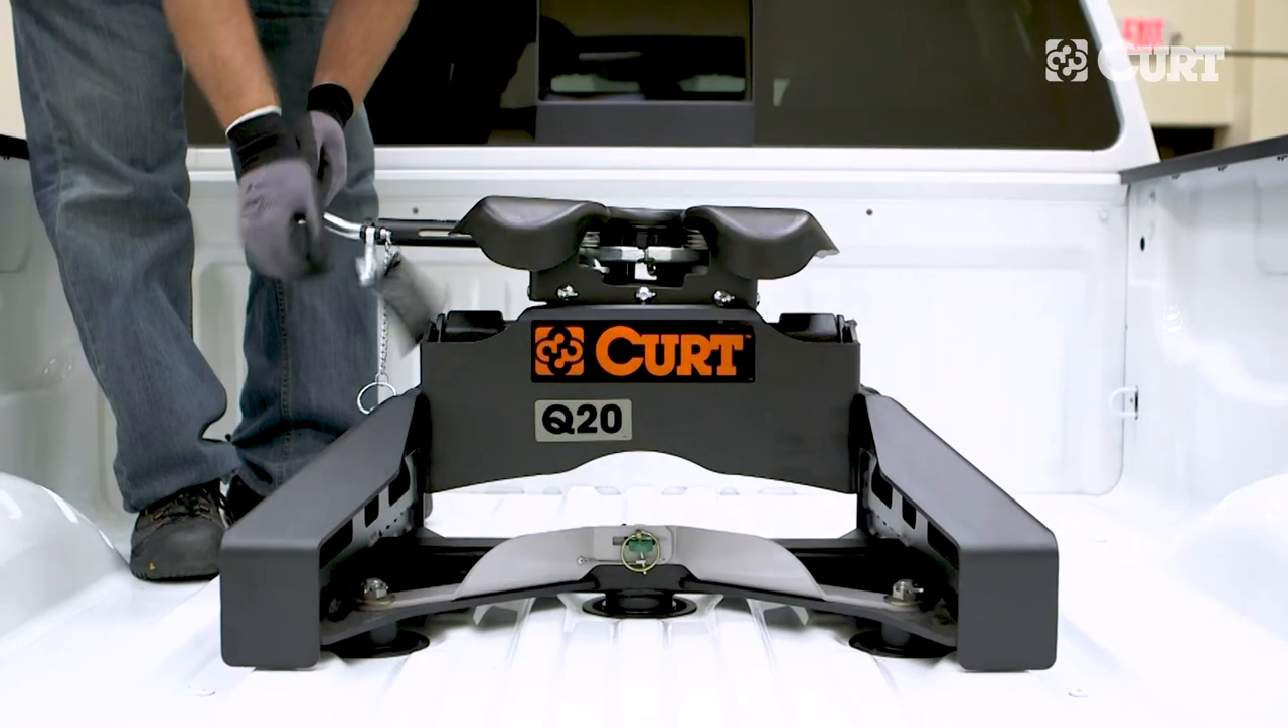This completes the installation of the CURT 16026 Nissan Puck System fifth wheel legs on a 2017 Nissan Titan.